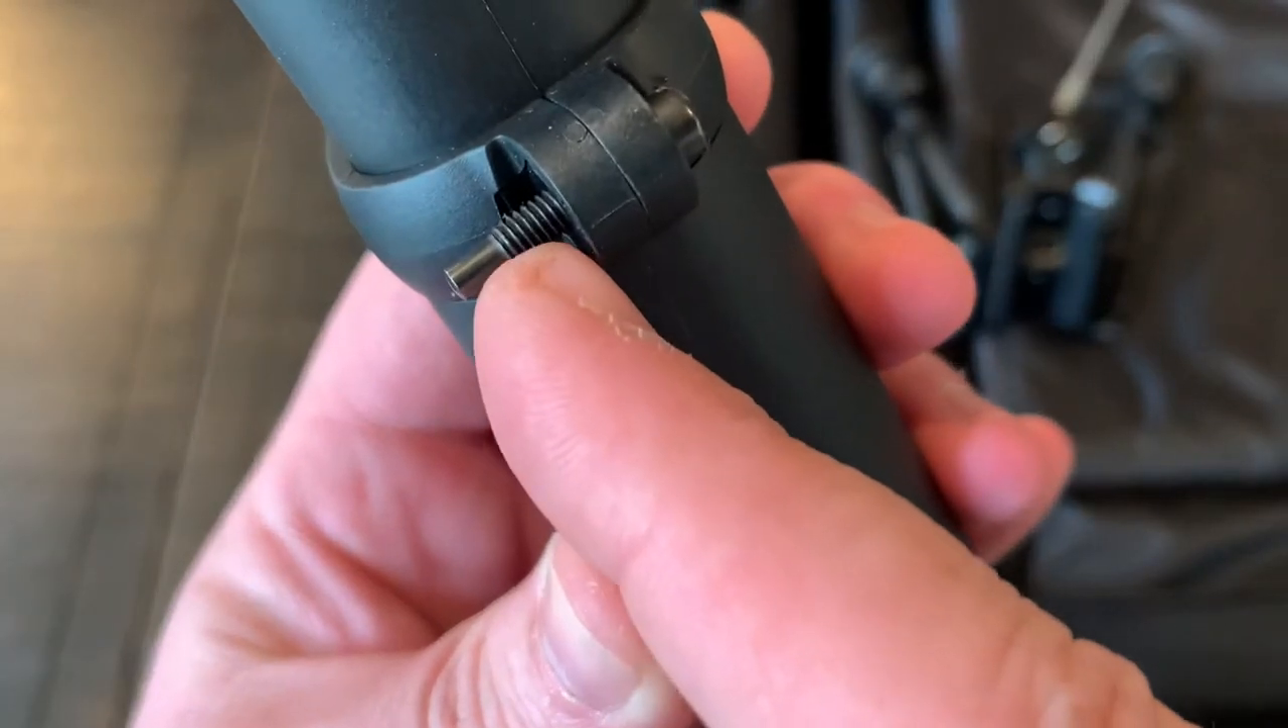You know, I think even if I were to shave that bolt like flush there, the head of the bolt still sticks out over here.